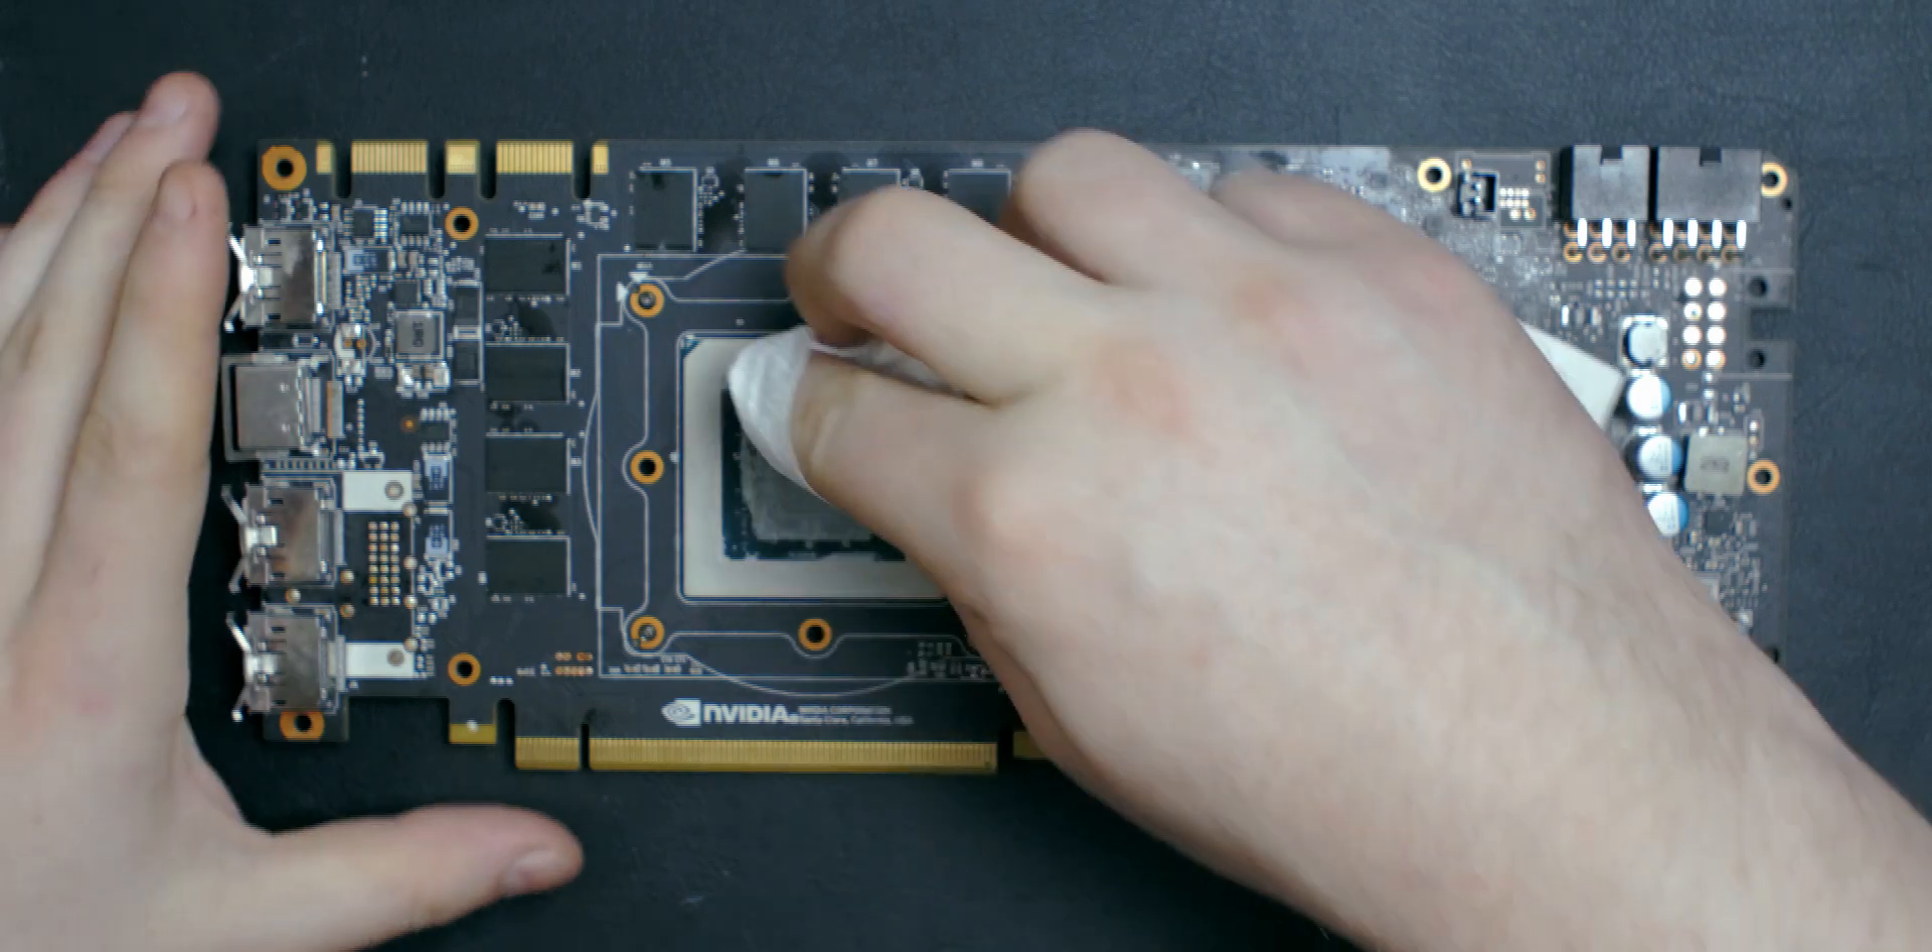We have achieved our first goal which is to strip down the pcb of the graphics card.